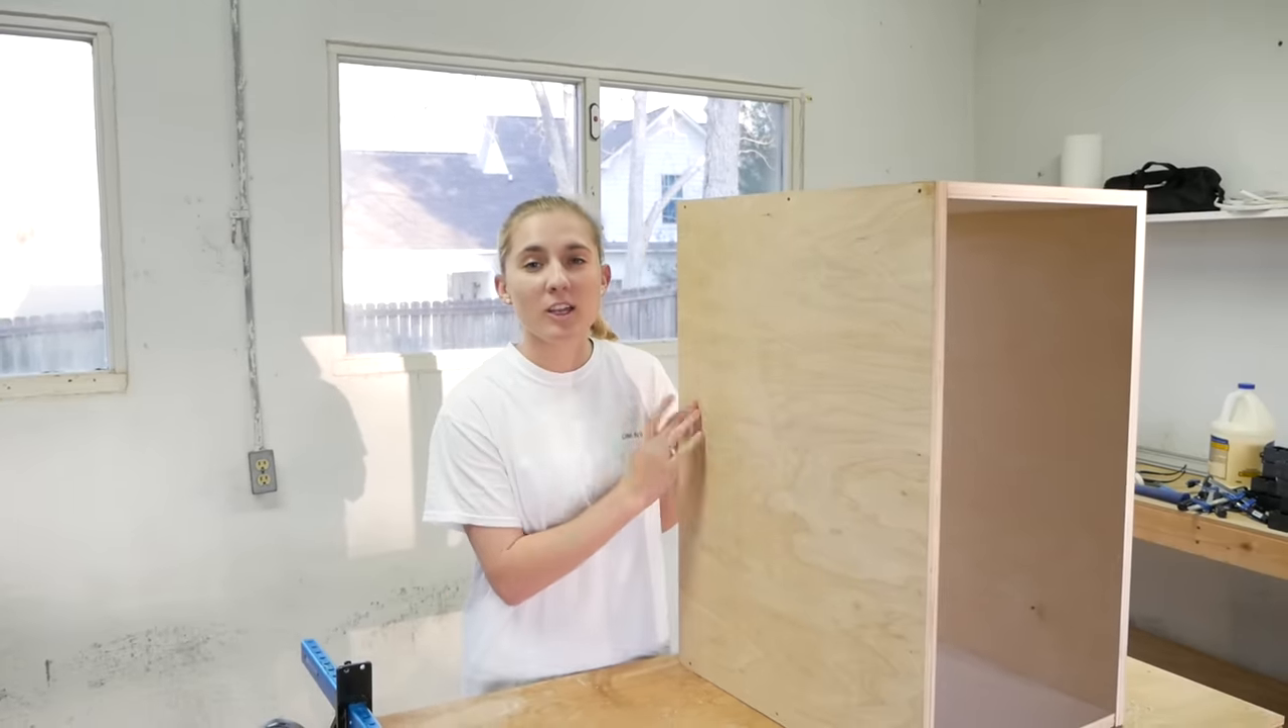So we just got done putting together the outside of the cabinet.